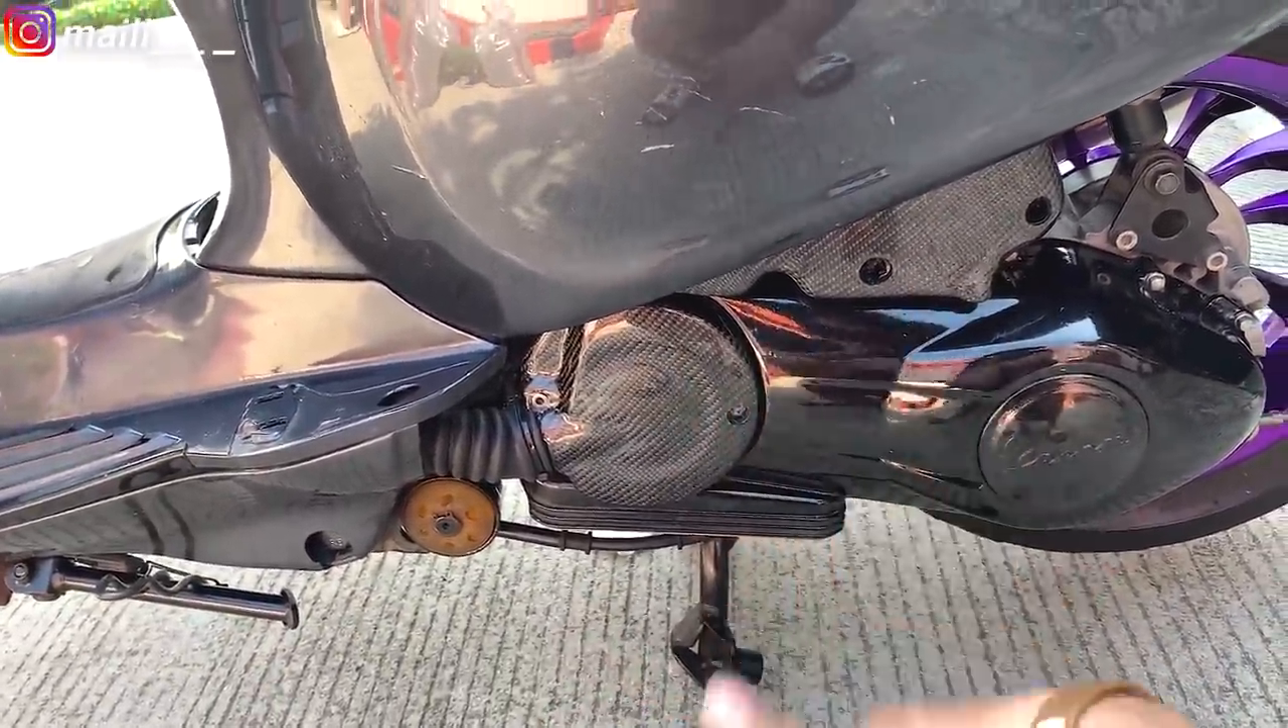Jadi sekarang nih Cover filter dan Intek udah kelar.